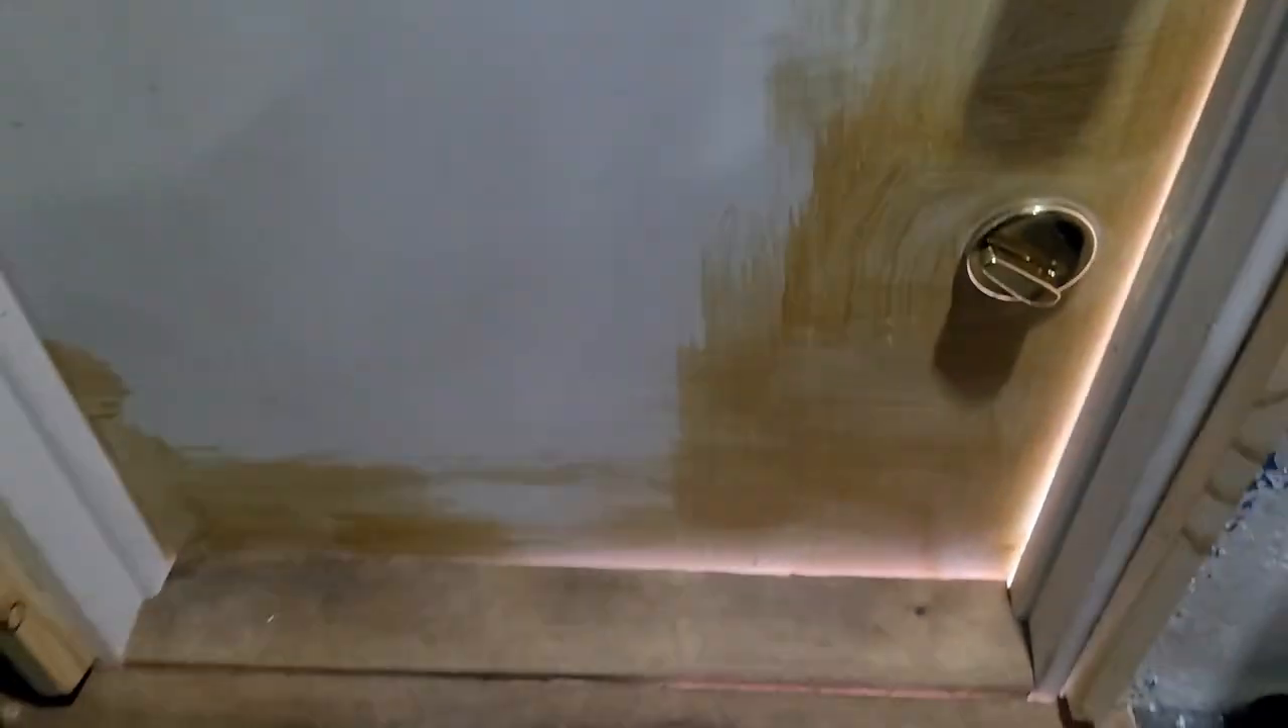You can see daylight all through this door.